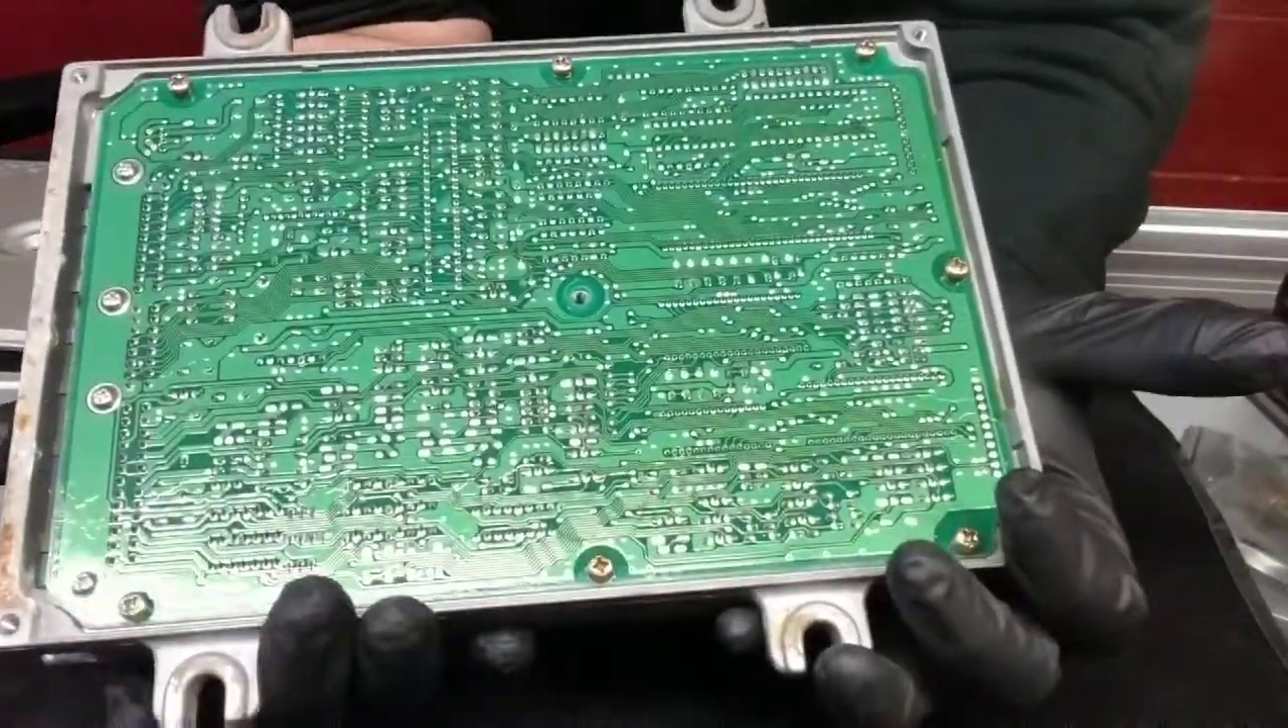So here's the bottom of the UCU with the bottom portion of the cover removed.